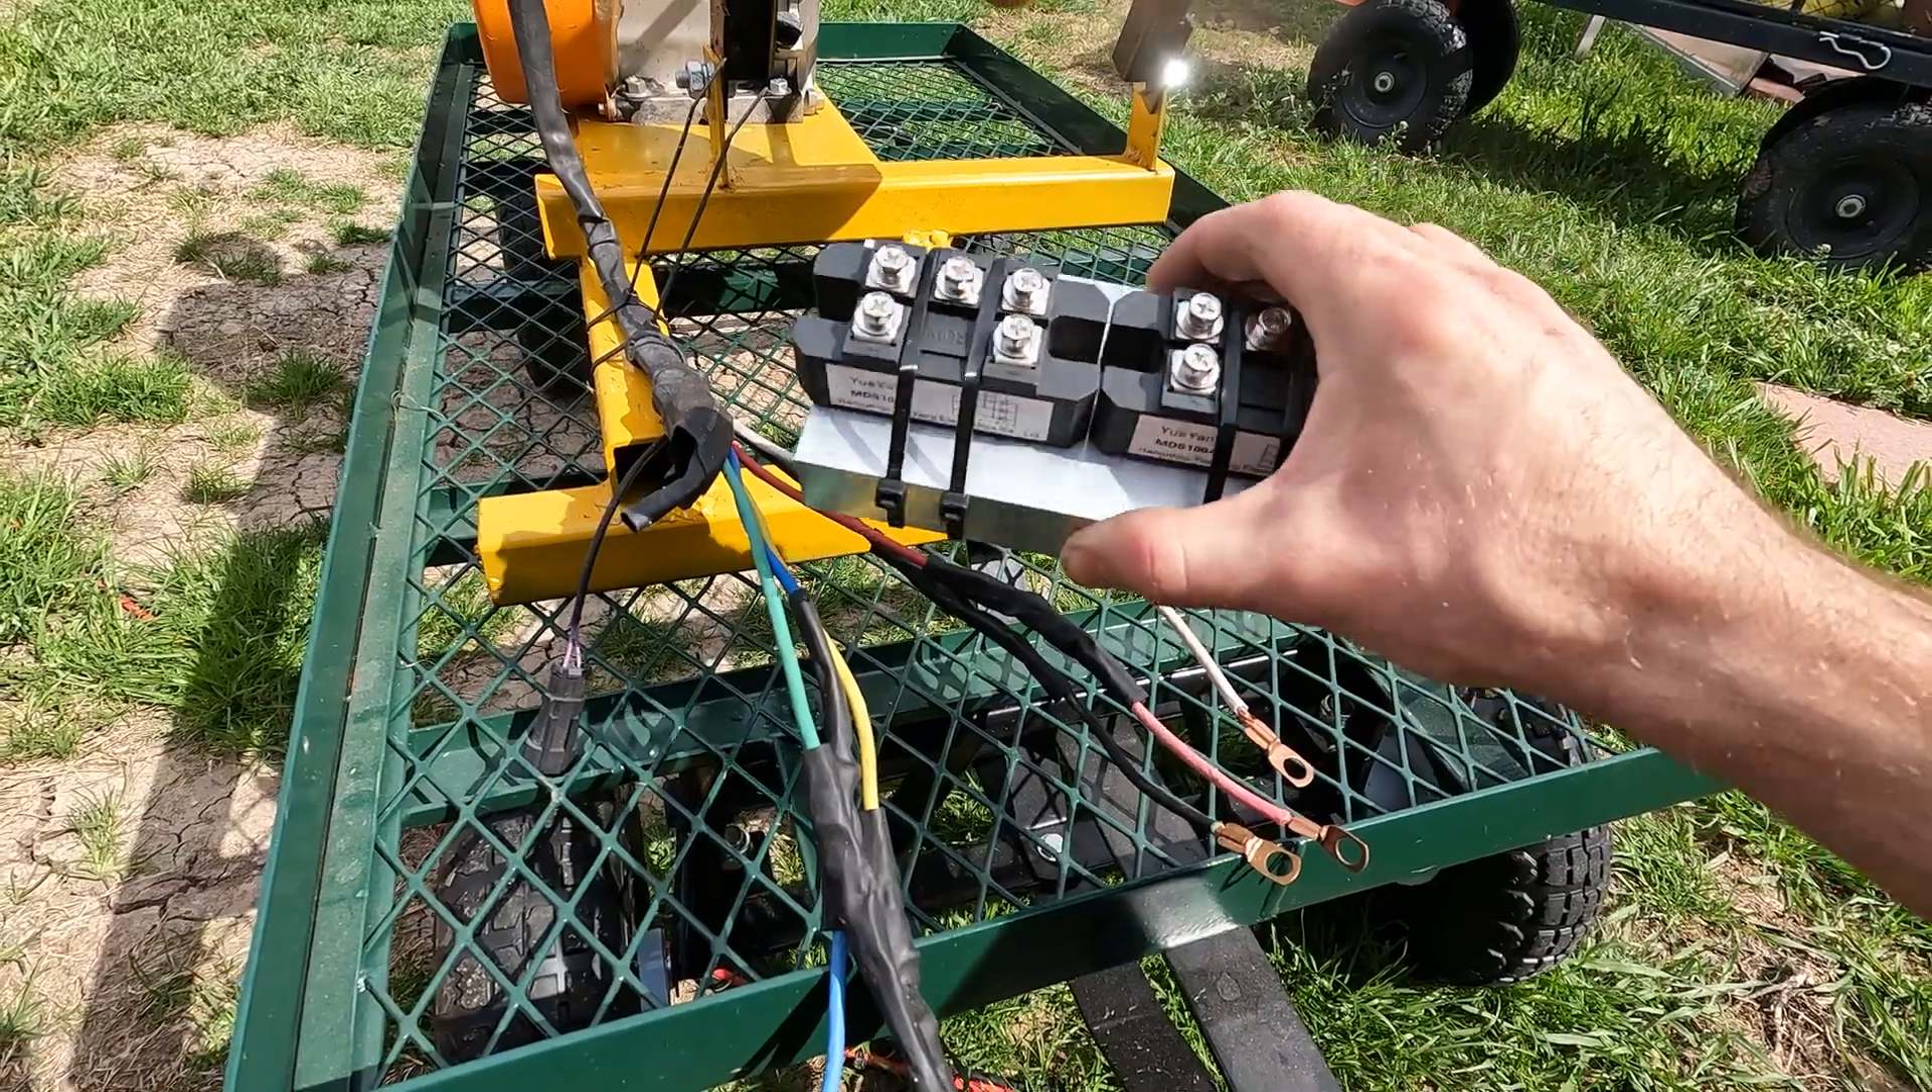I did go ahead and mount both rectifiers on this aluminum heat sink. I did not use bolts because I just didn't have anything to do it with.